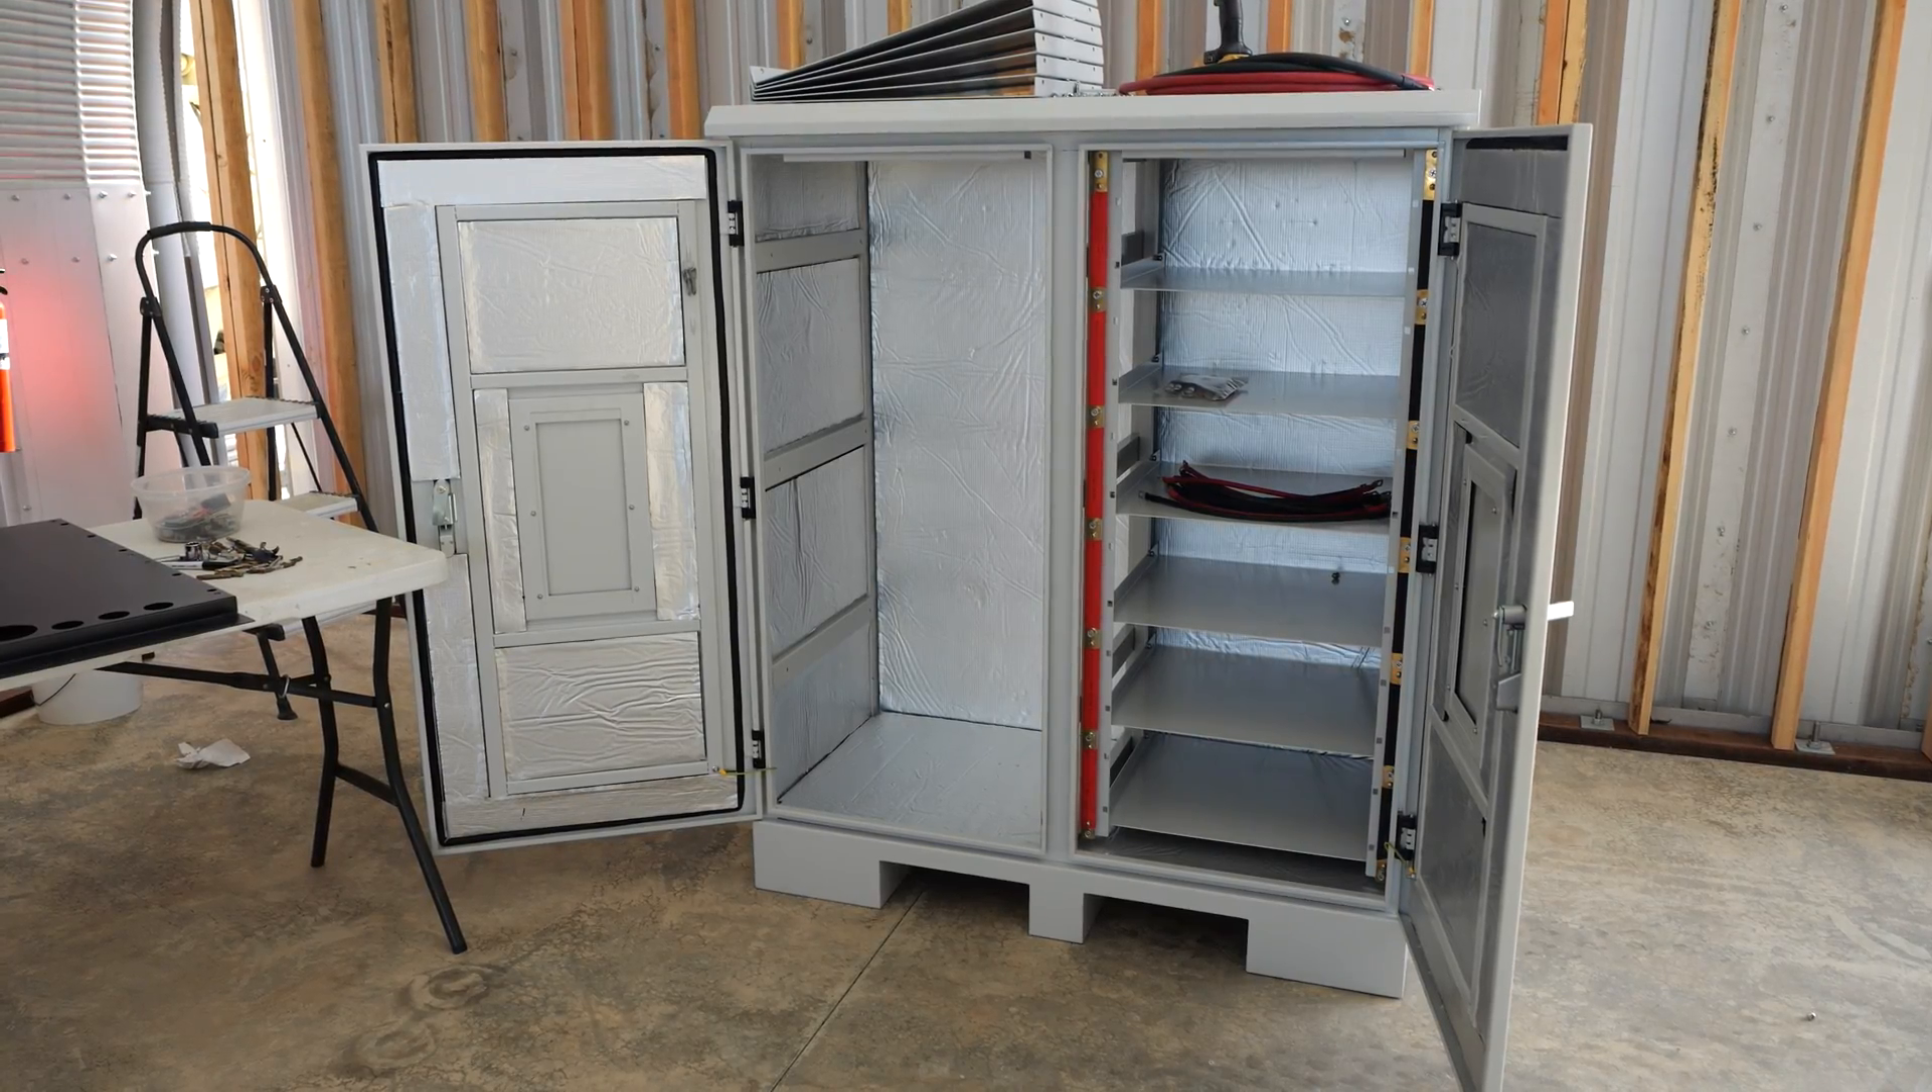I have it set up here with all of the shelves removed from the left-hand side.